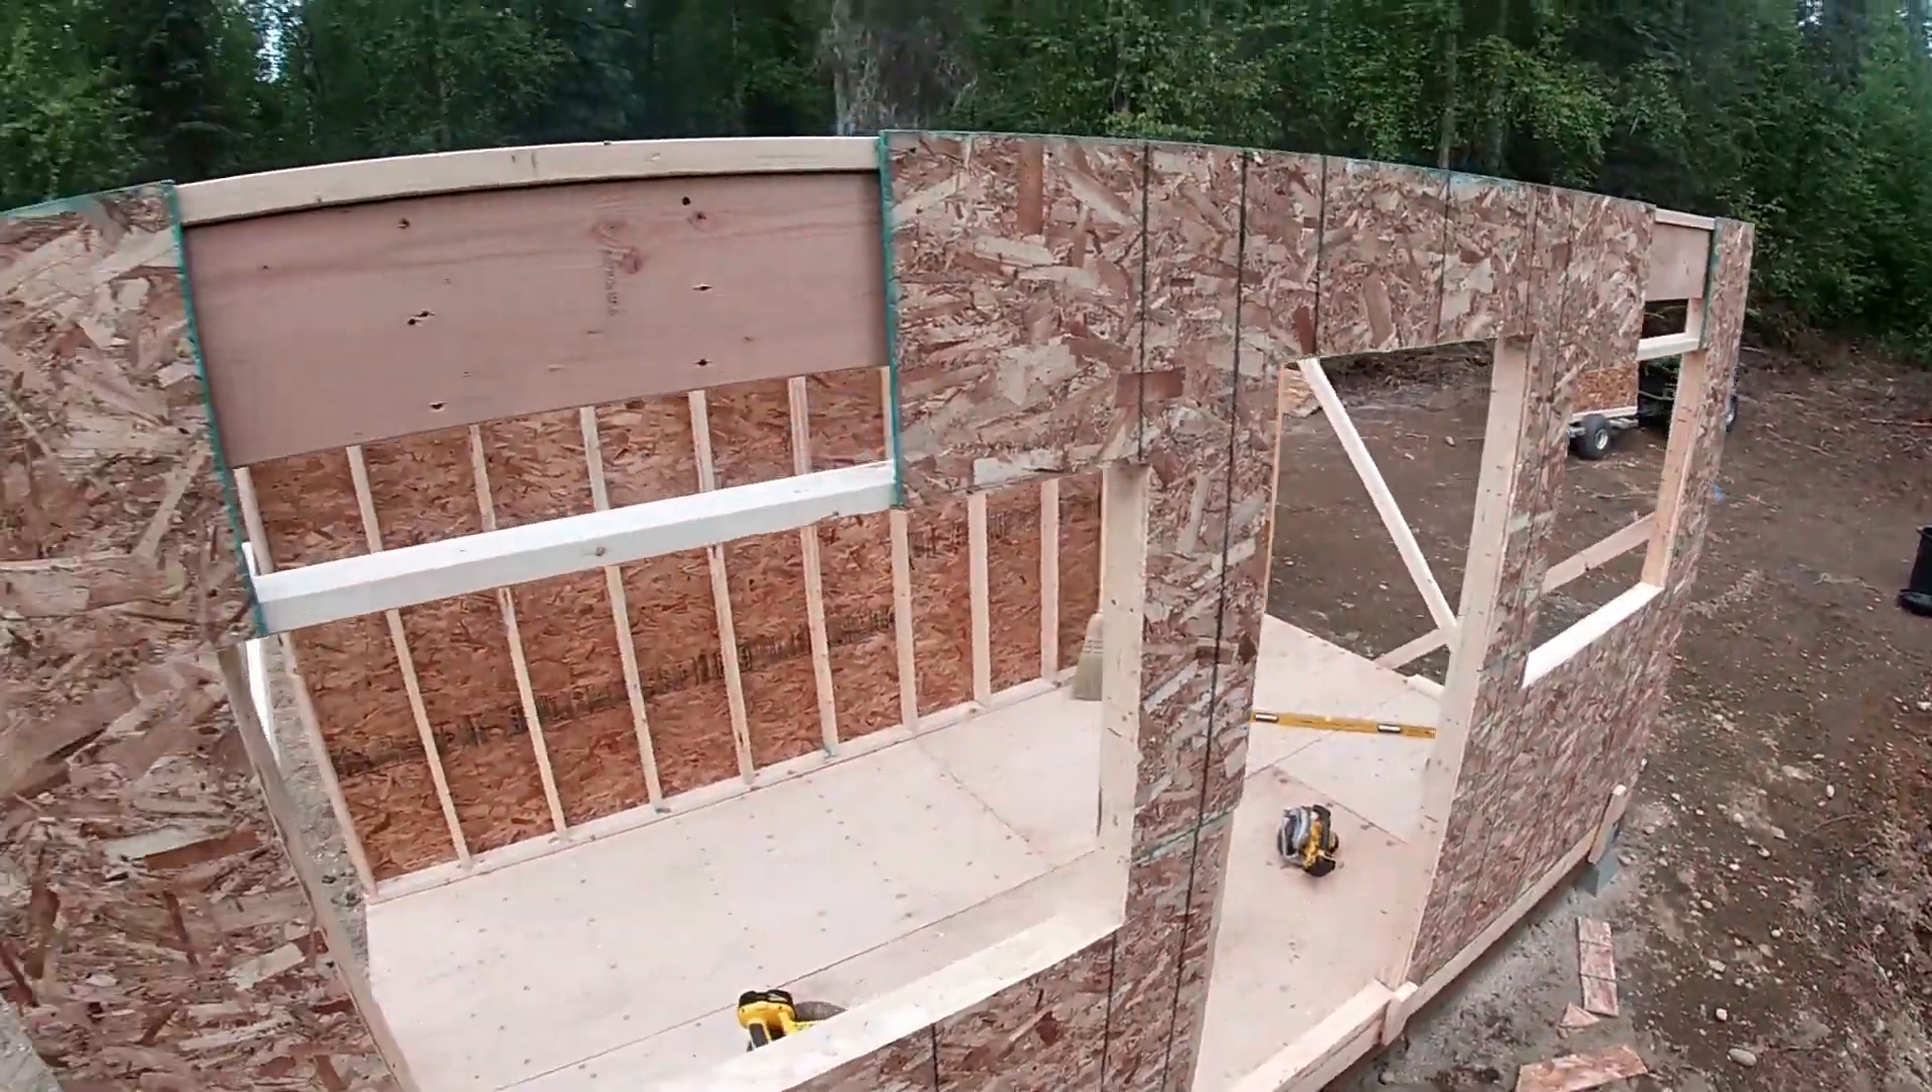The door and windows are cut out.